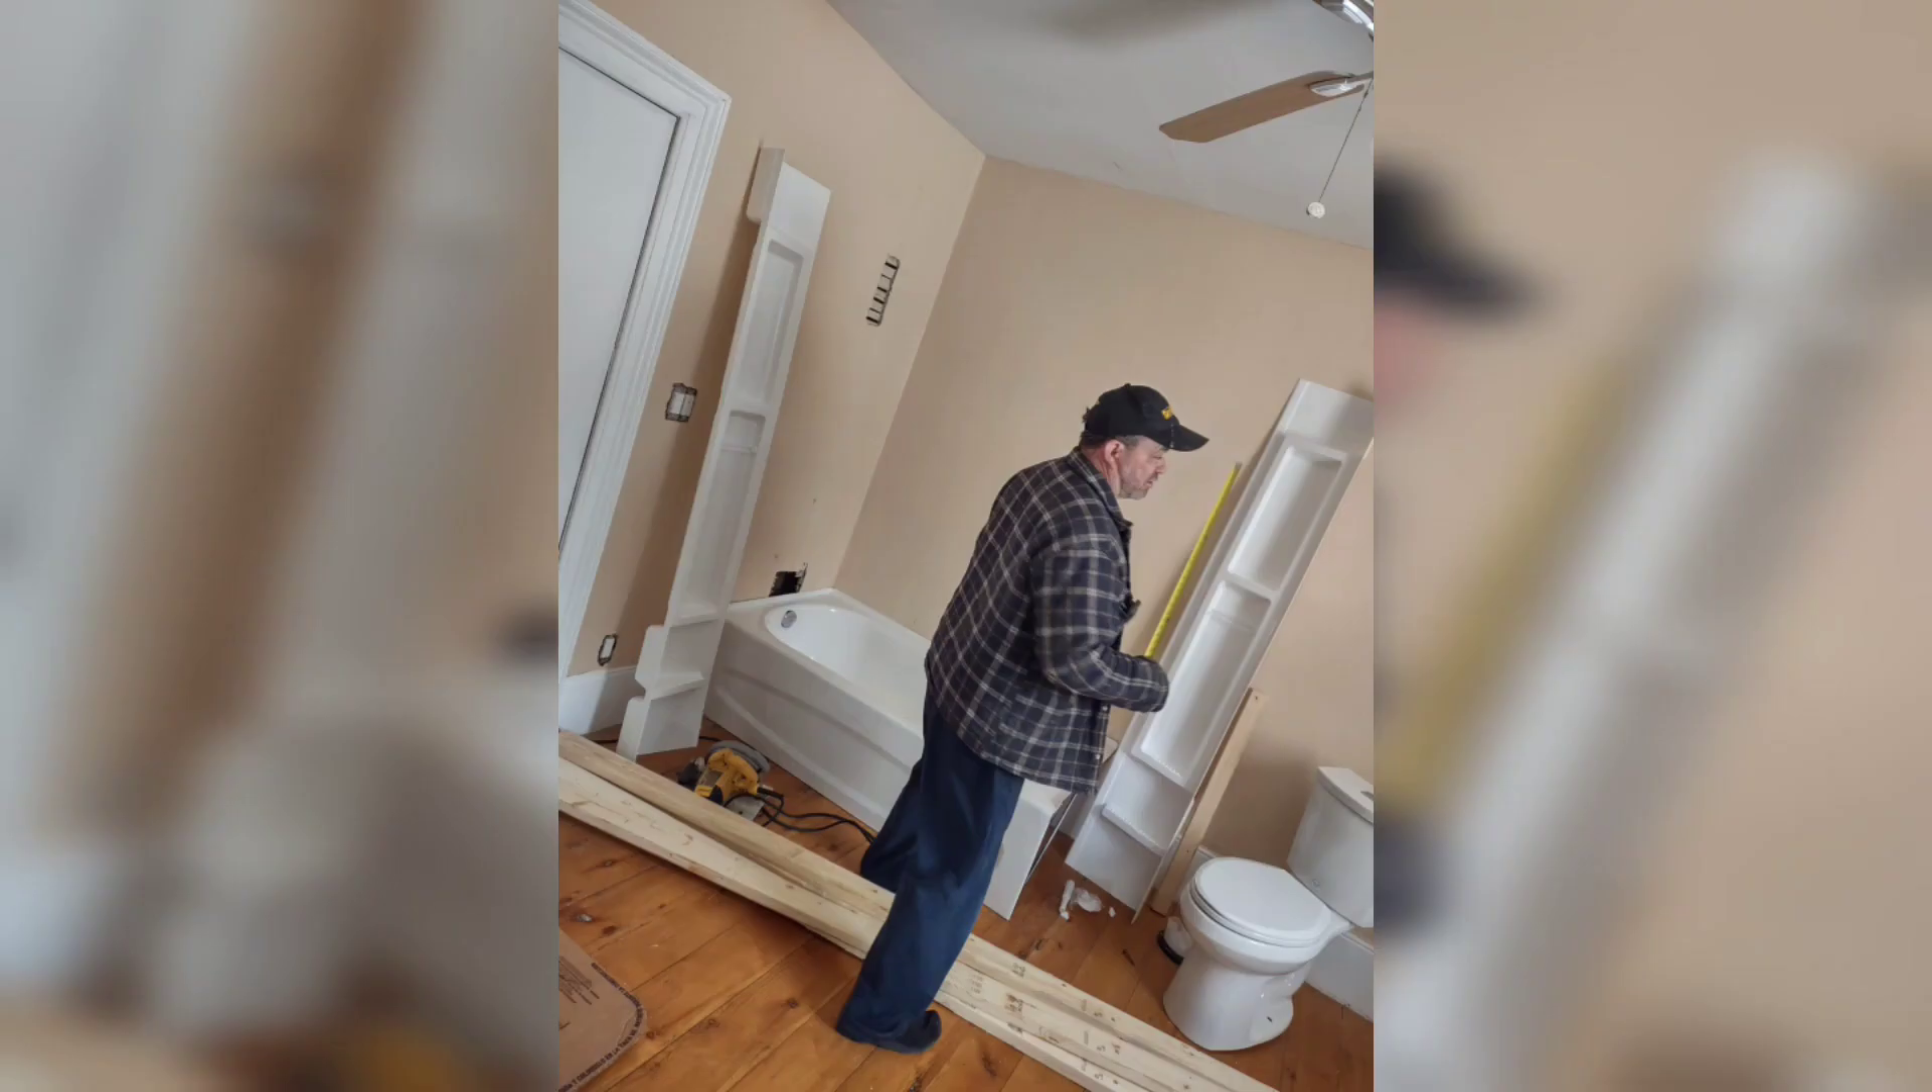That little bit of a store credit helped us get the surround for the tub and, um, we haven't put it up yet.